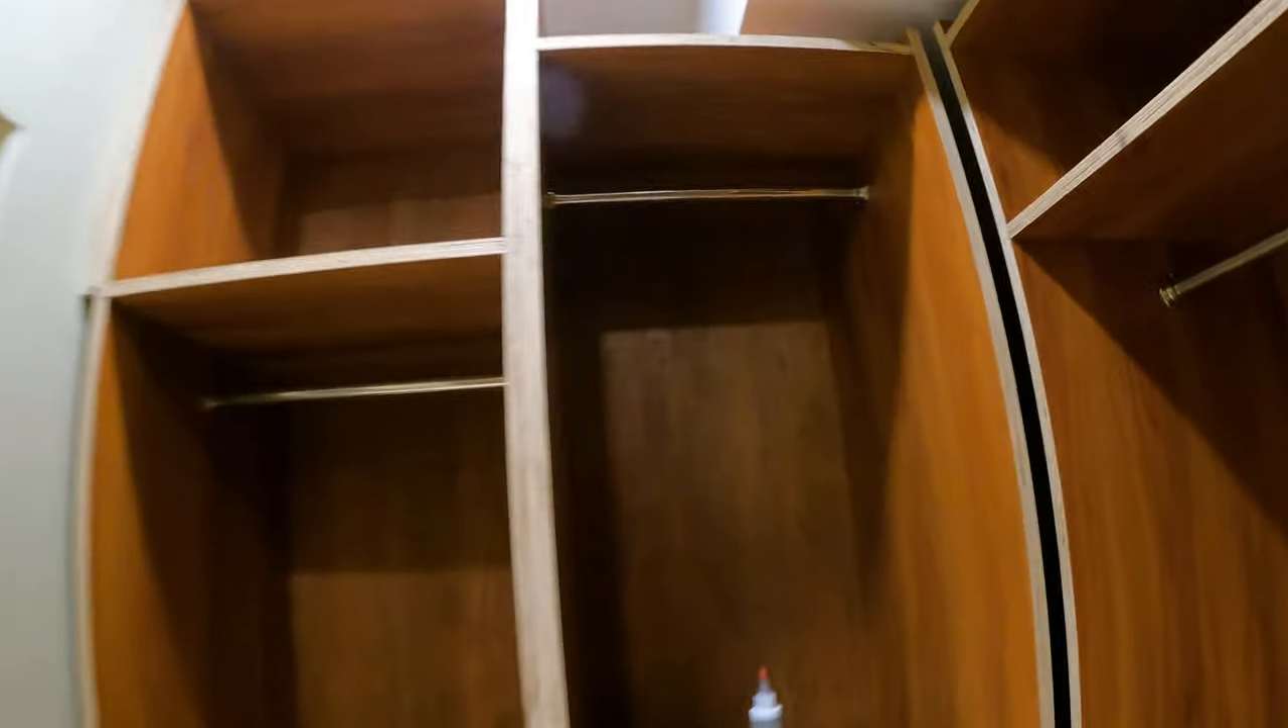I got all of the poles for the clothes hanging. They're all in place. You can see.